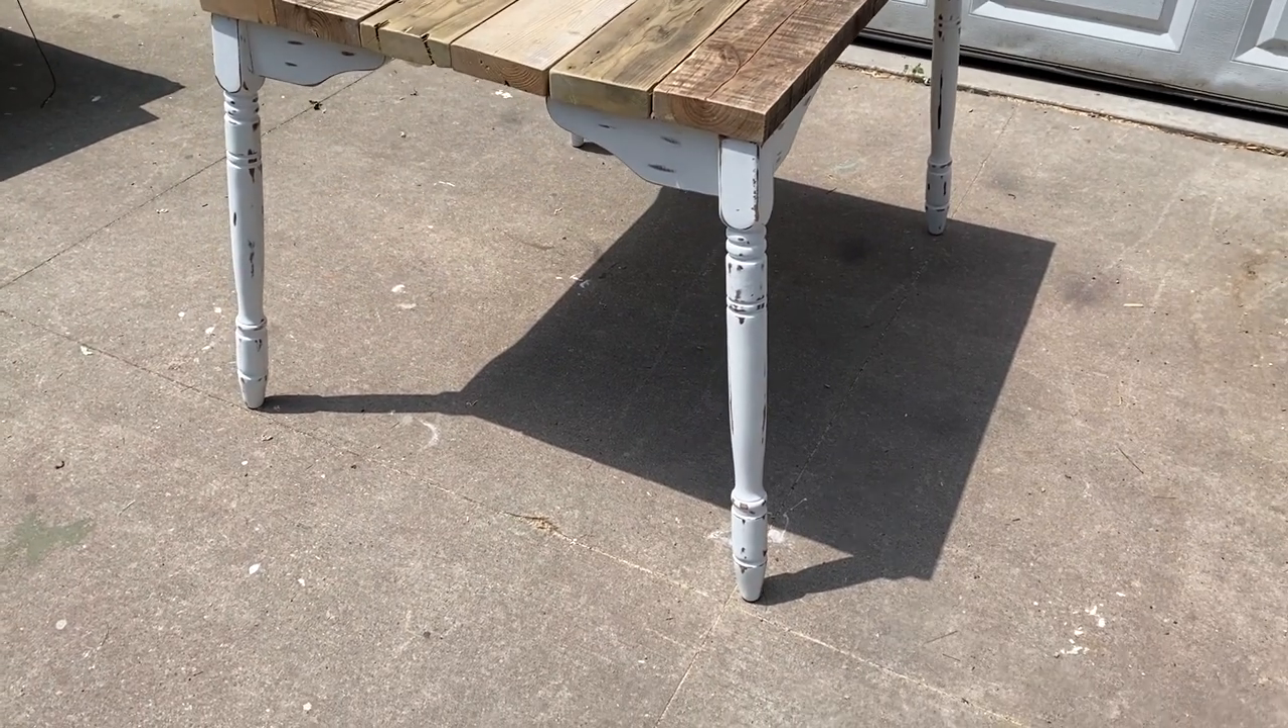So this is how far I got I put the legs on.